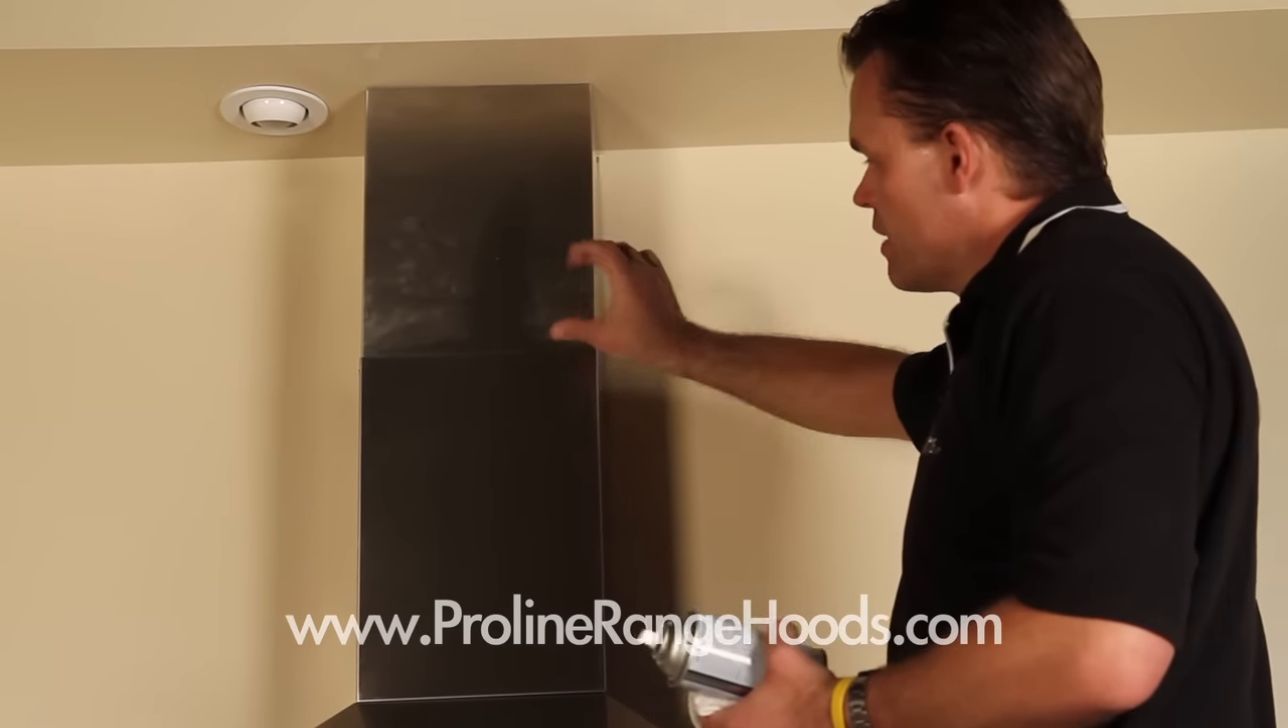I've gone ahead and I've attached the chimney at the four mounting points and you can see with the telescoping motion it fills in the gap perfectly.